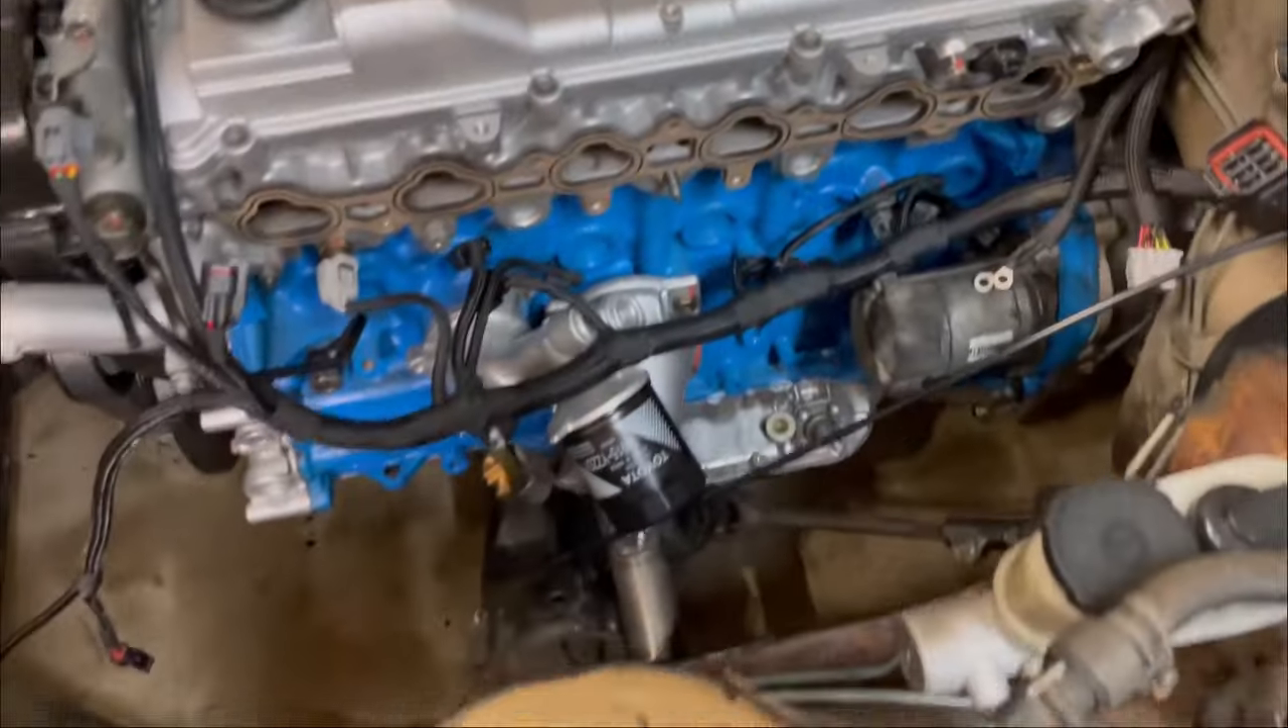And so i've already started kind of putting the harness in place because once the intake's on that's really the last thing to do up here.